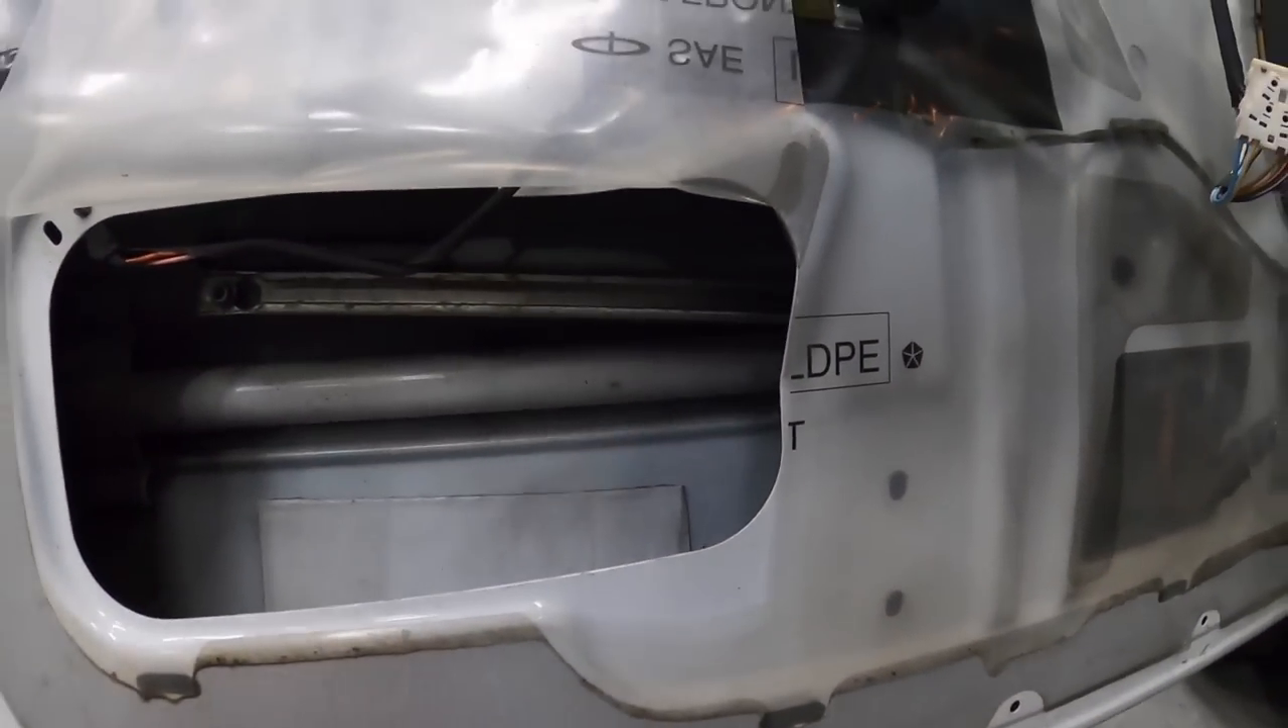Okay, so I obviously got the door panel off and it came off in one piece, which was nice.